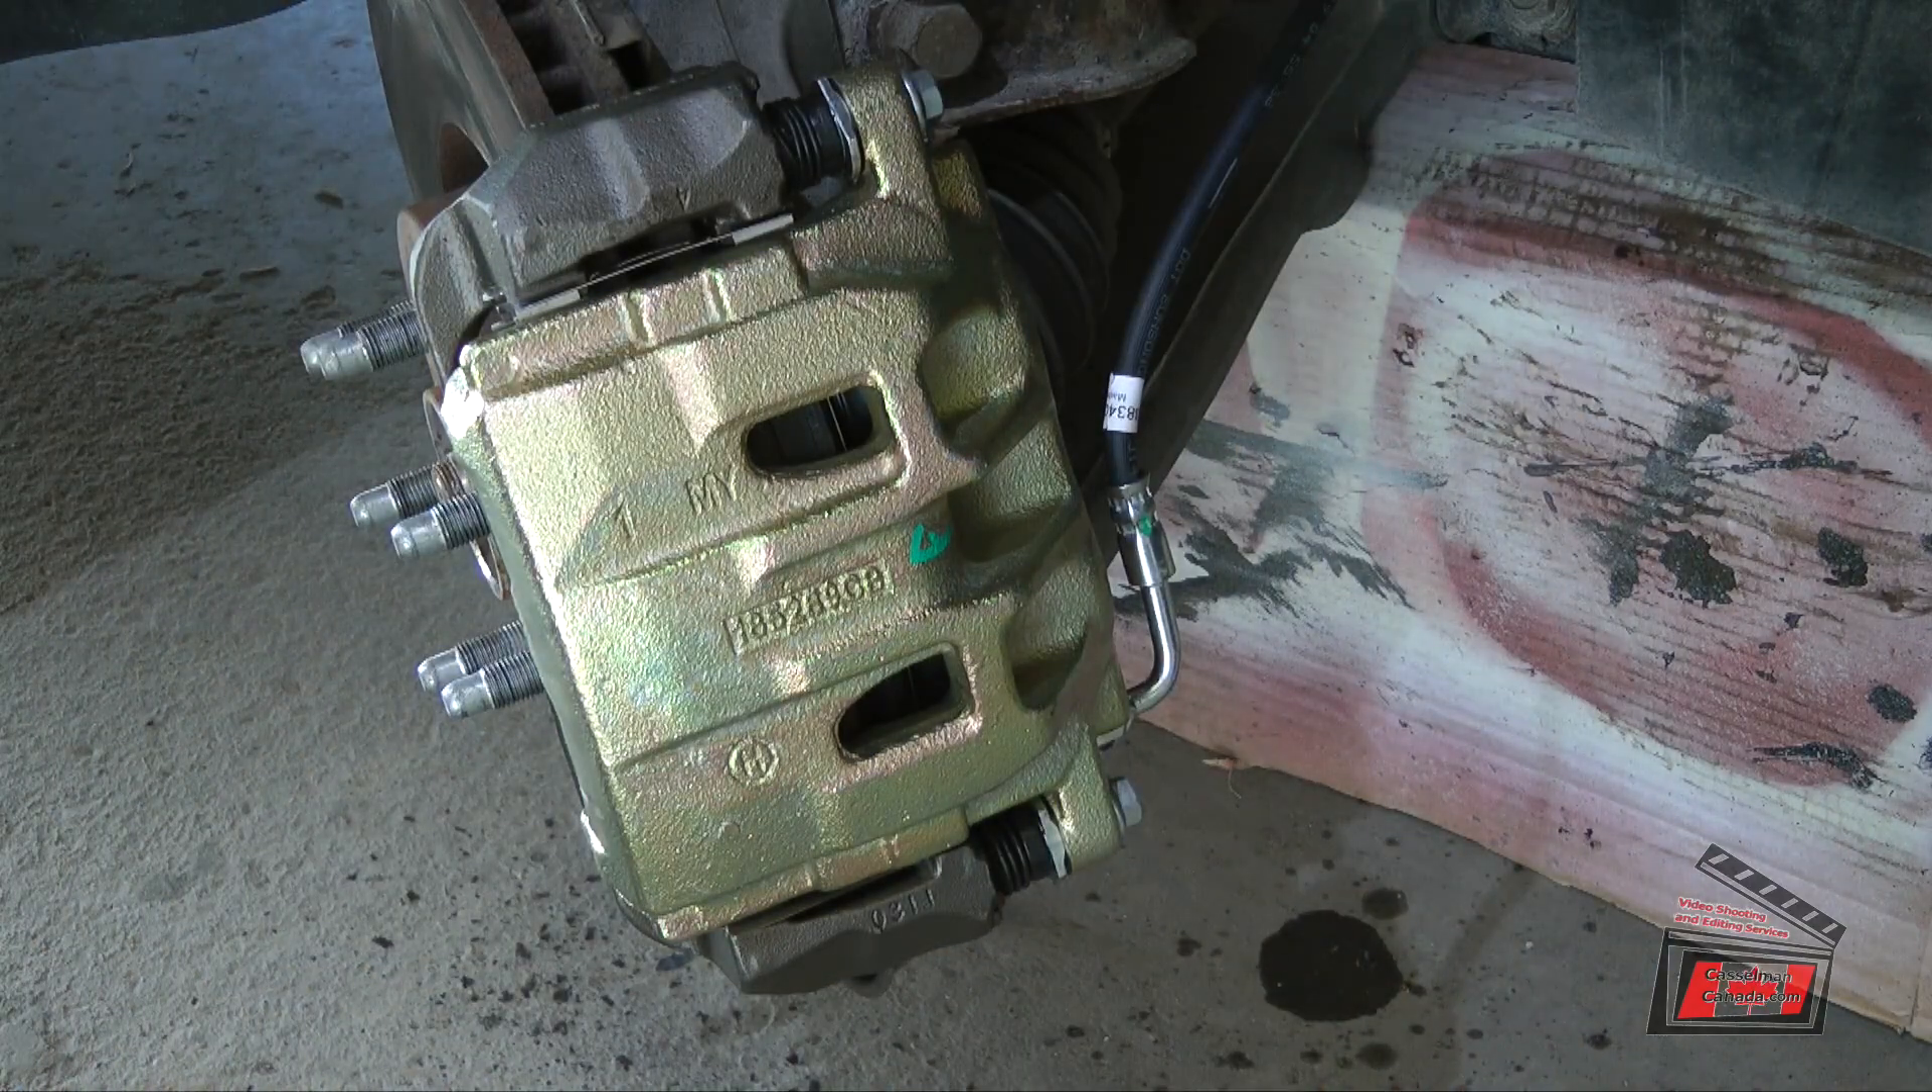The brake line's on.